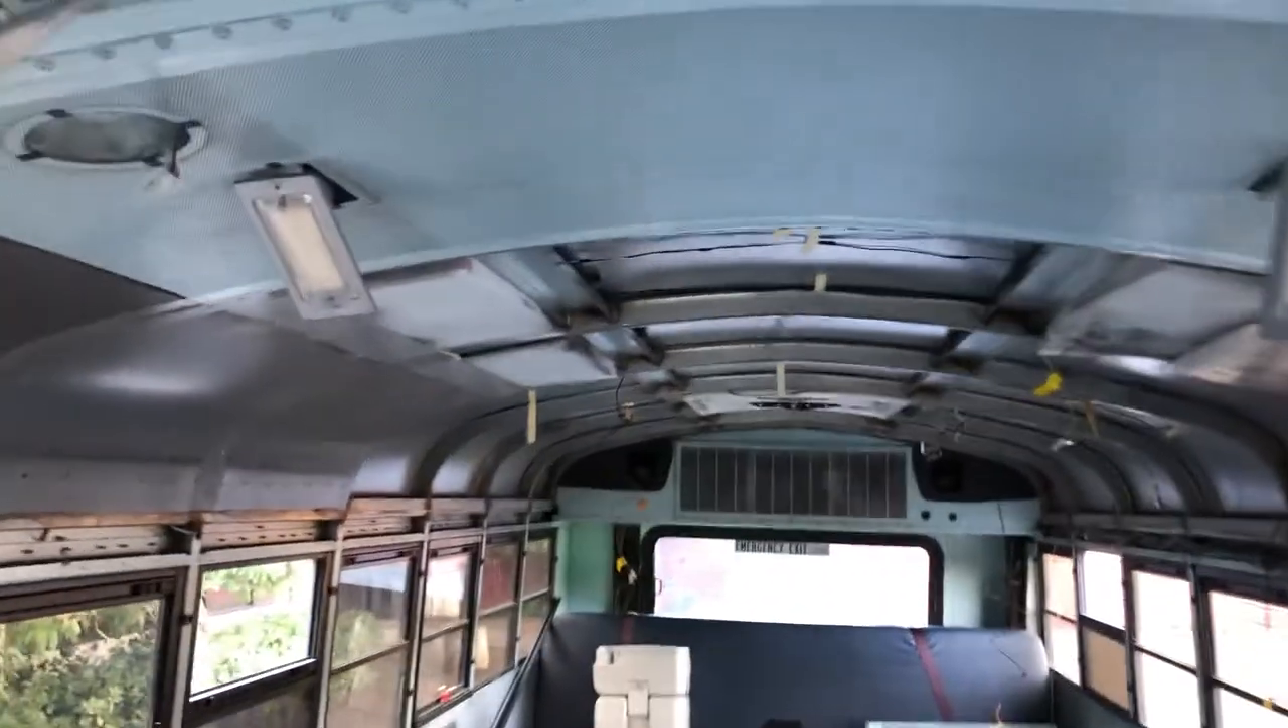So we're about halfway of taking the ceiling out.